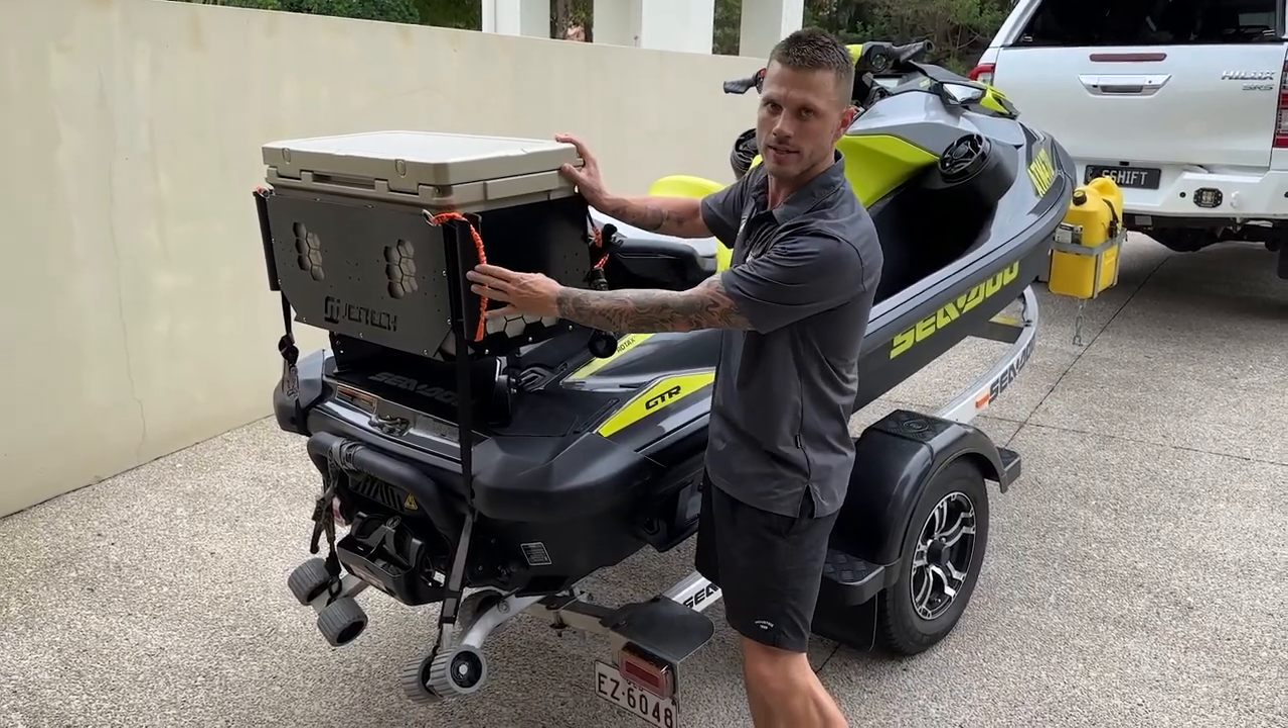You can see the position that we've got the fish box on the transom here.